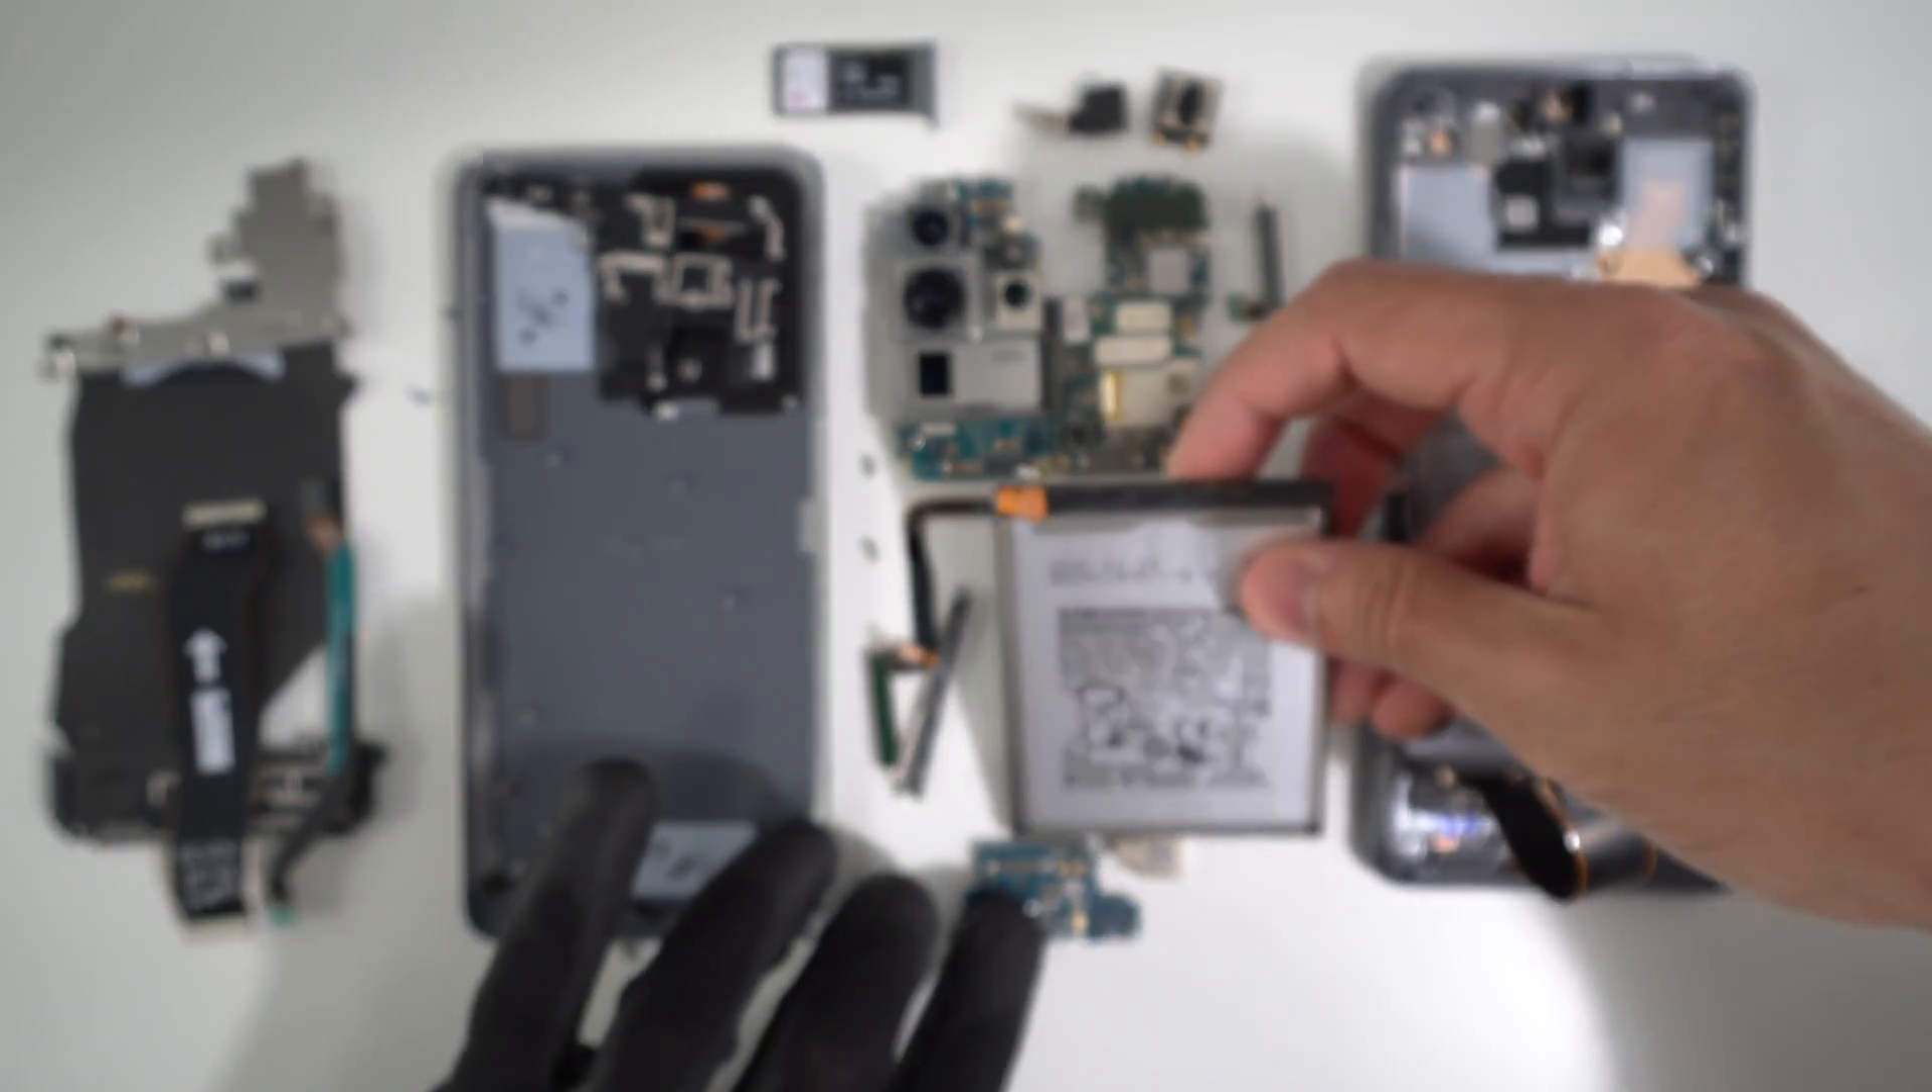The phone is completely taken apart.